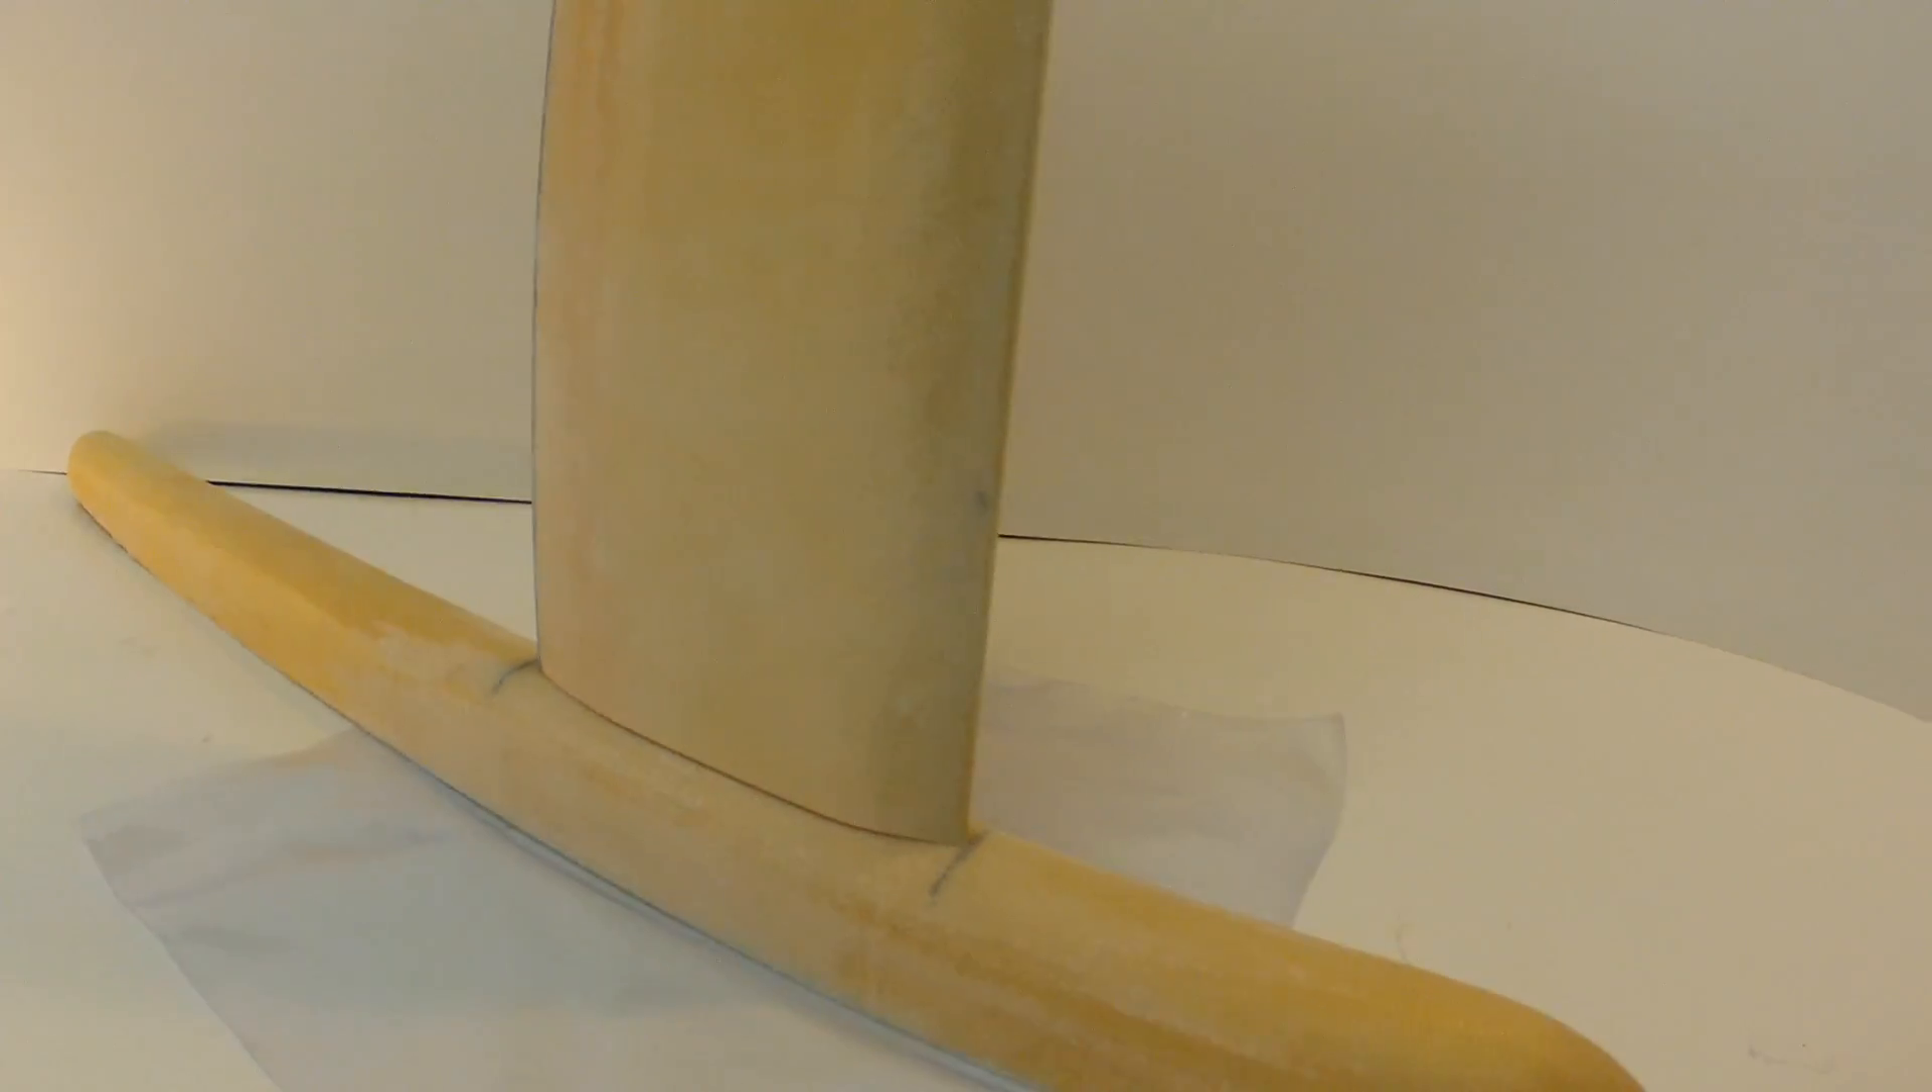Uh, we have the mast sitting on top of the fuselage and between the lines.